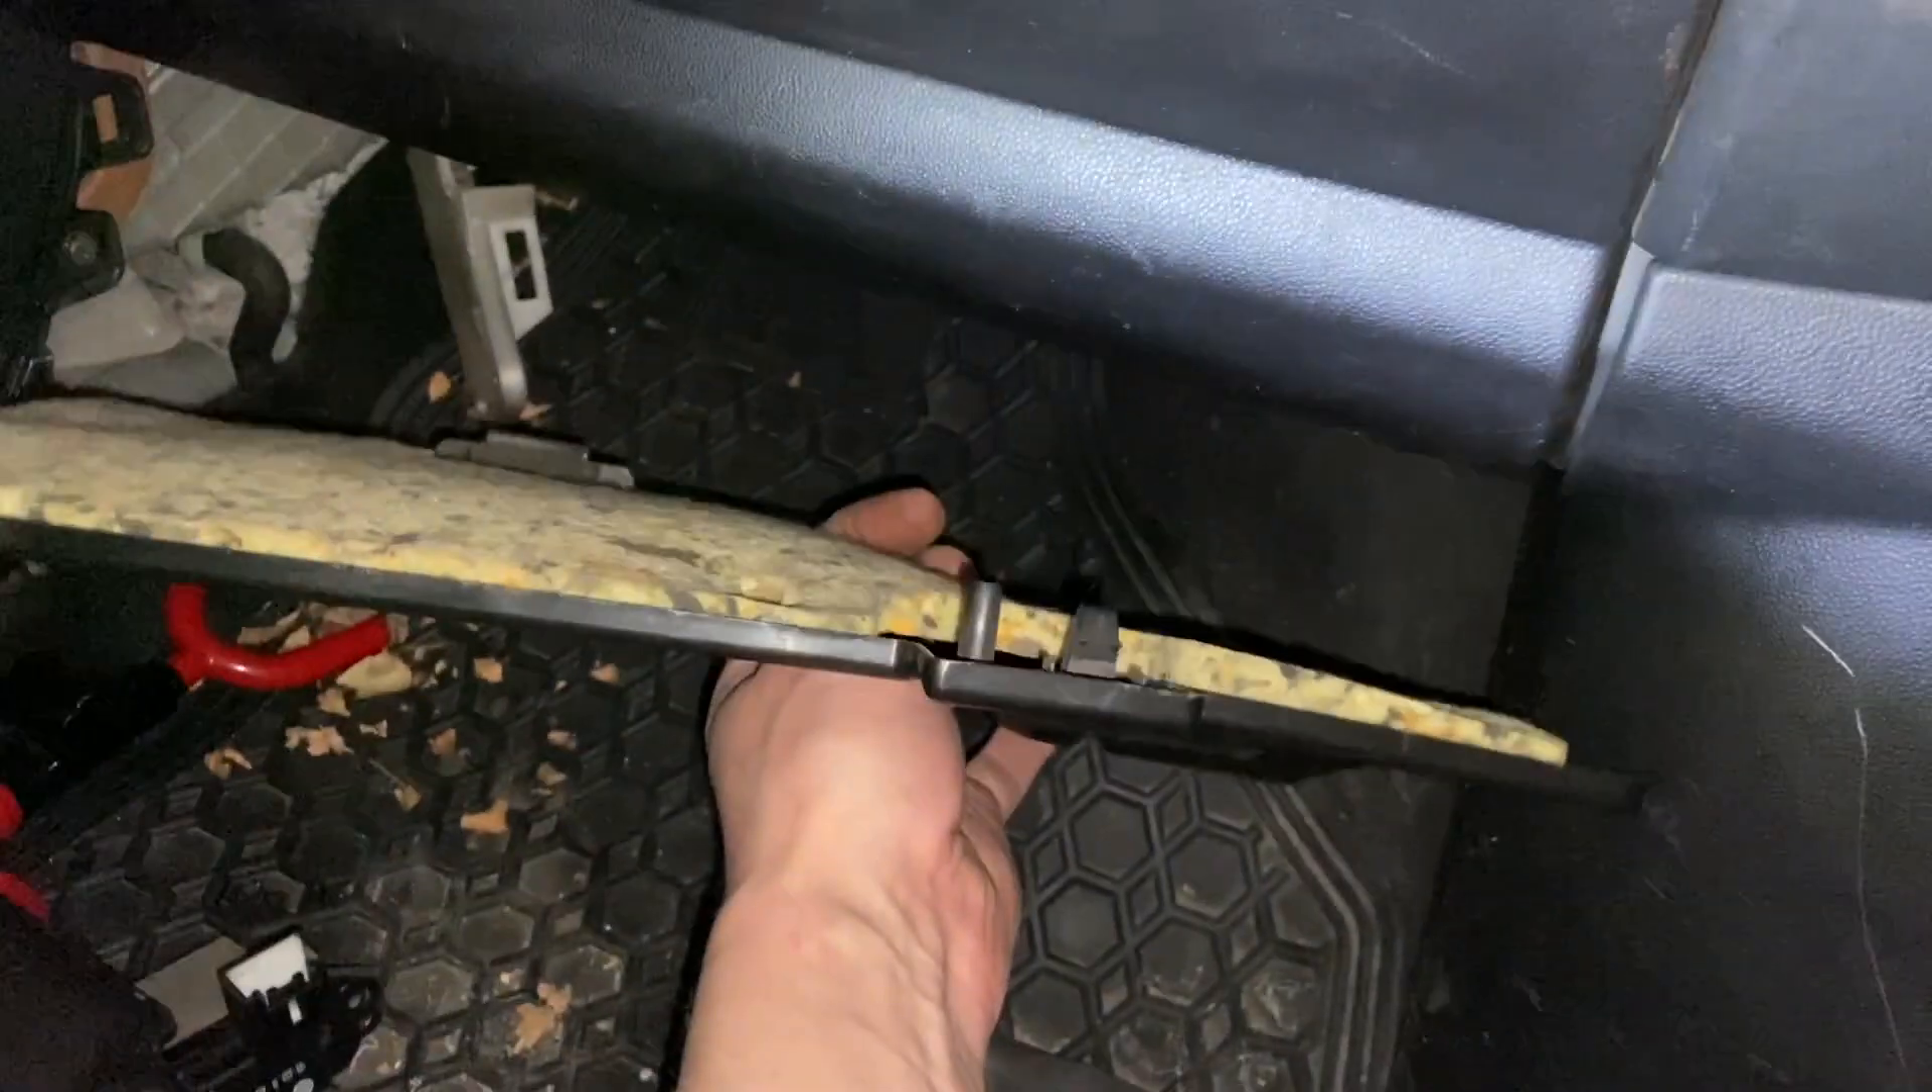Just got the trim piece left and this lower piece that goes up underneath the dash under the glove box here.